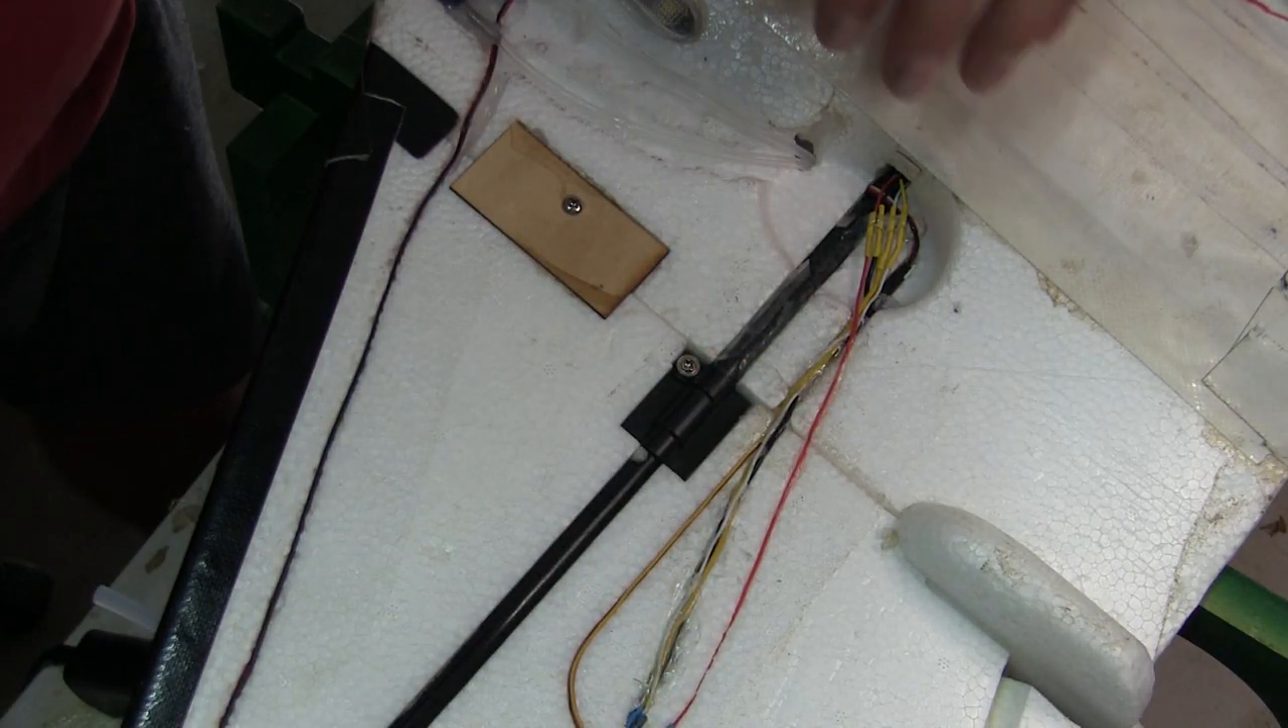All right so that's all my wiring basically routed in into into position.